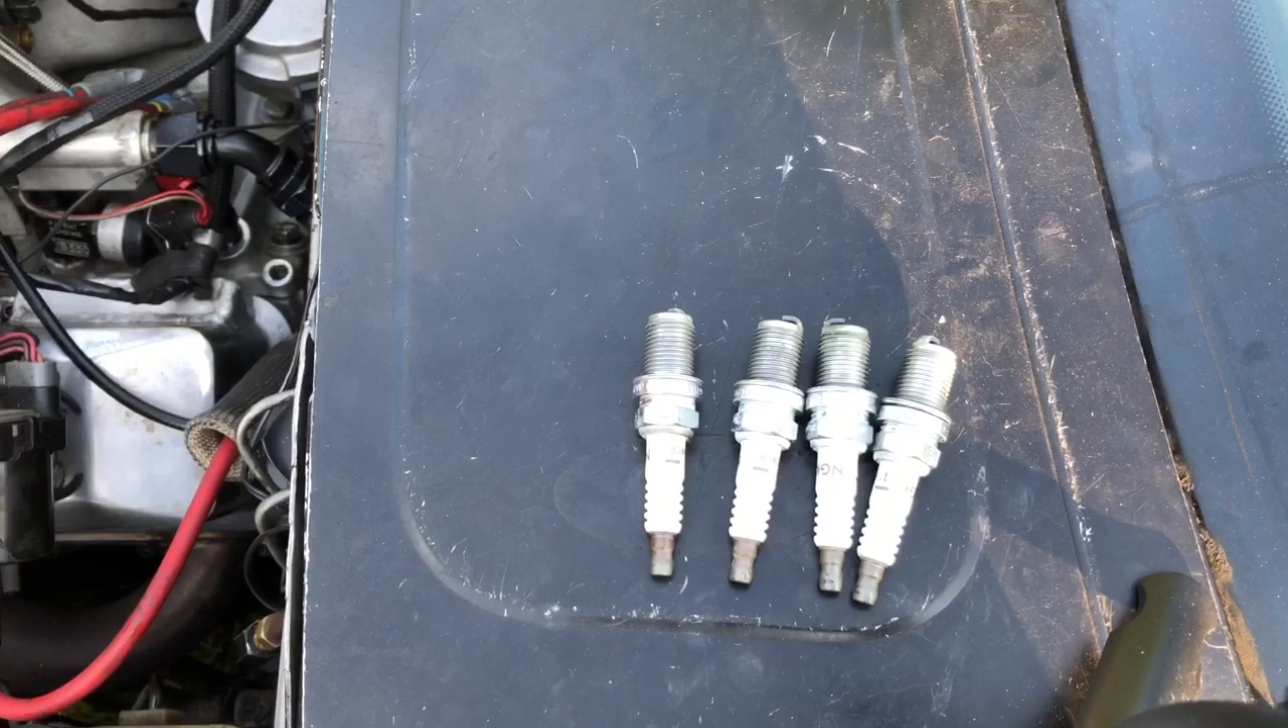Okay, so we got all the plugs out.